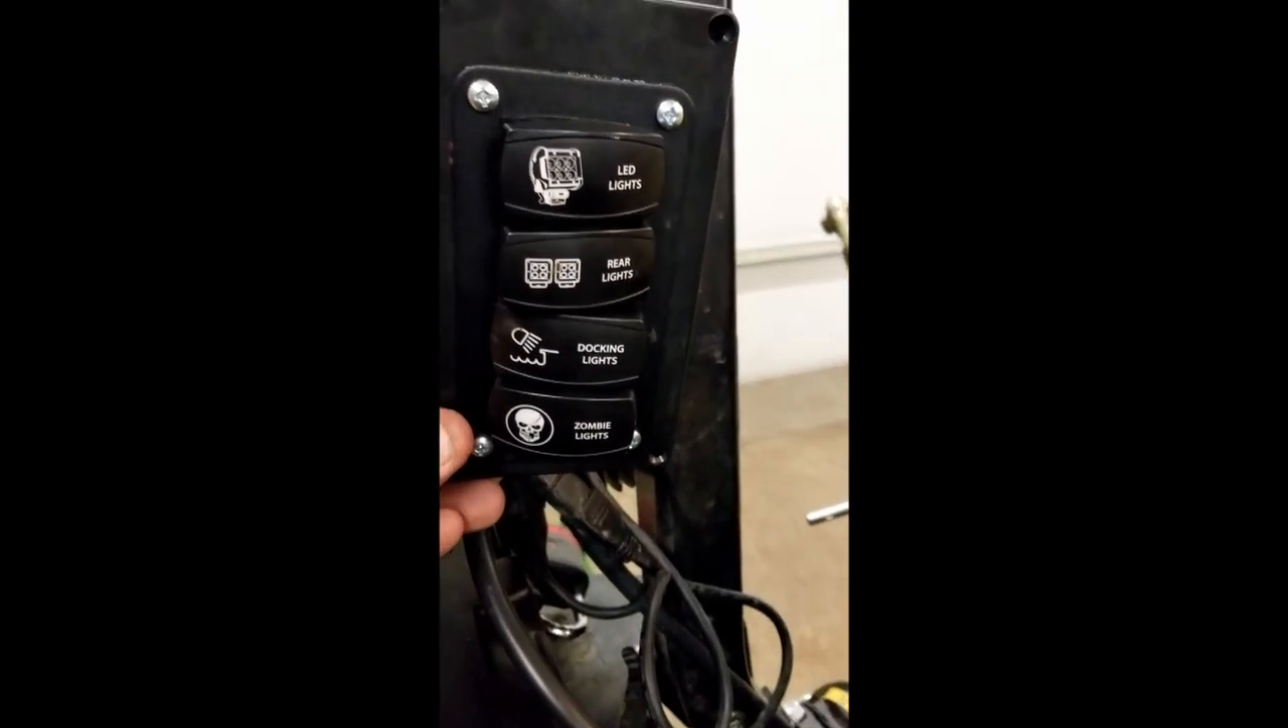I still have to clean up that wiring right there zip tie it down.